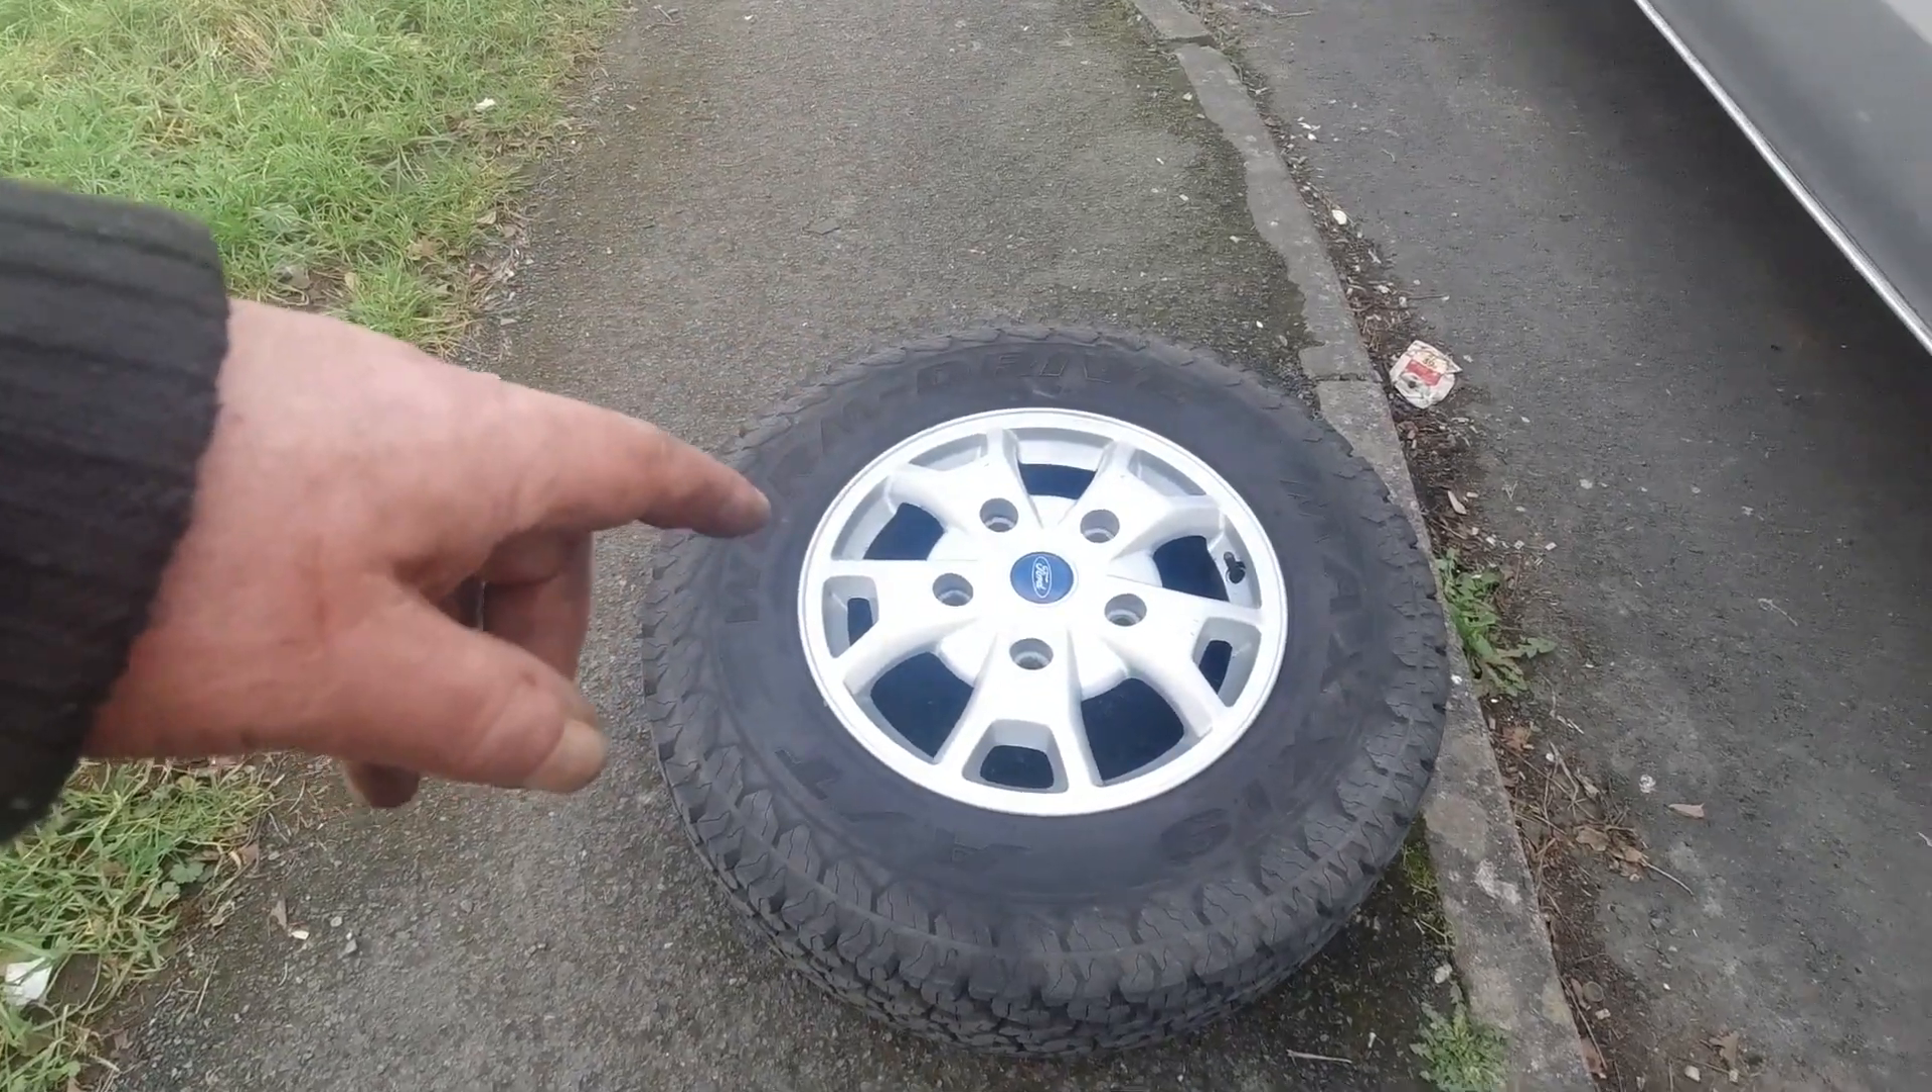All I gotta do is put that wheel back on.